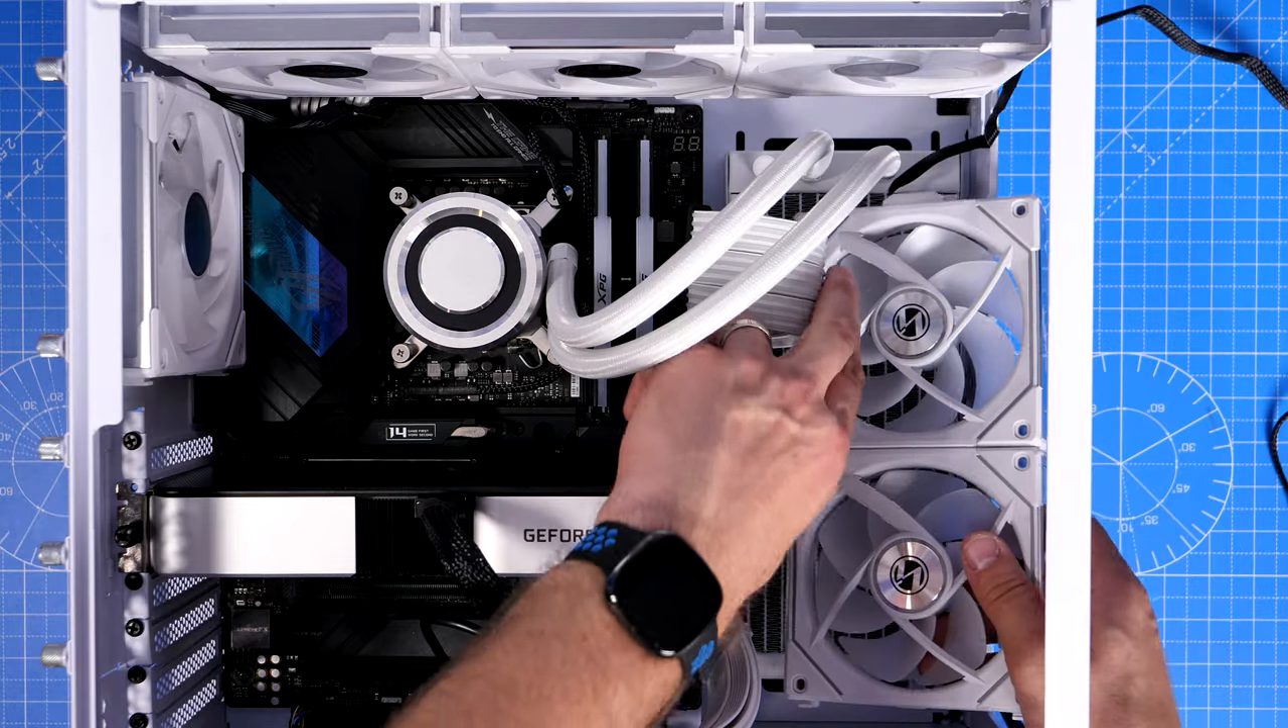Now I've installed most of the fans.